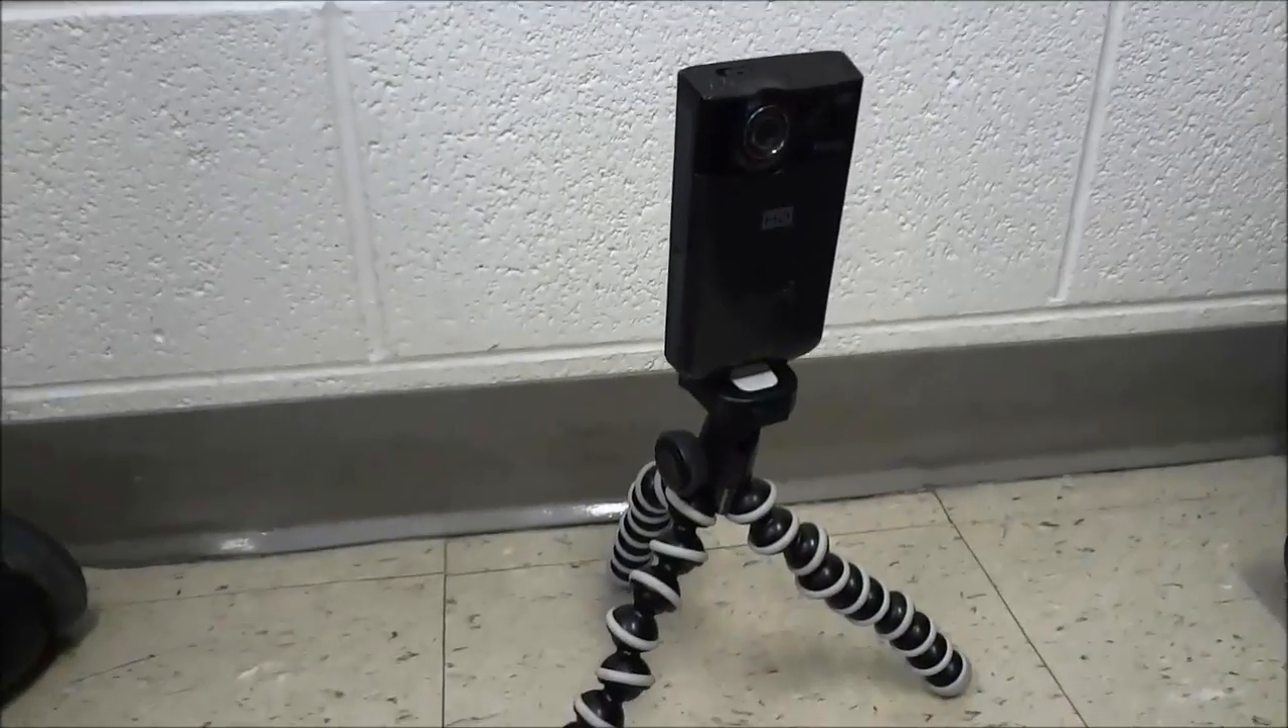And as you can see right there, the camera is nicely mounted.